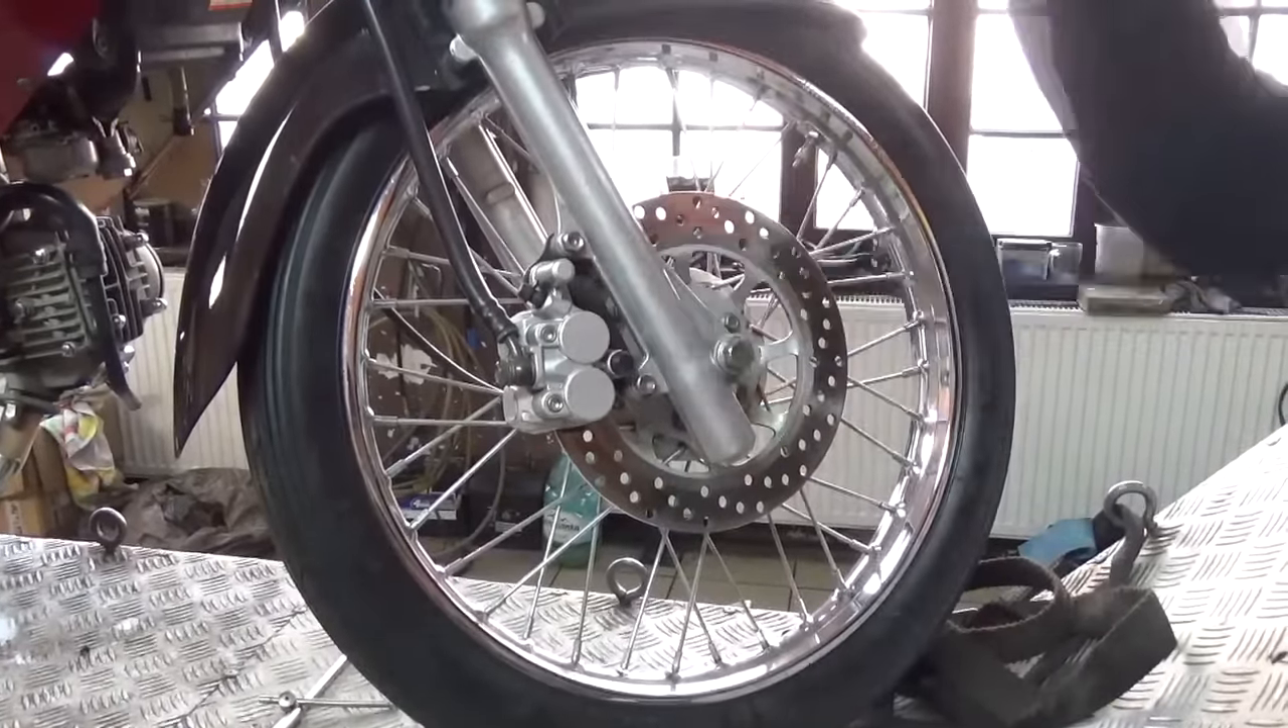Koło mamy już zamontowane. Hamulca jeszcze nie ściskałem.